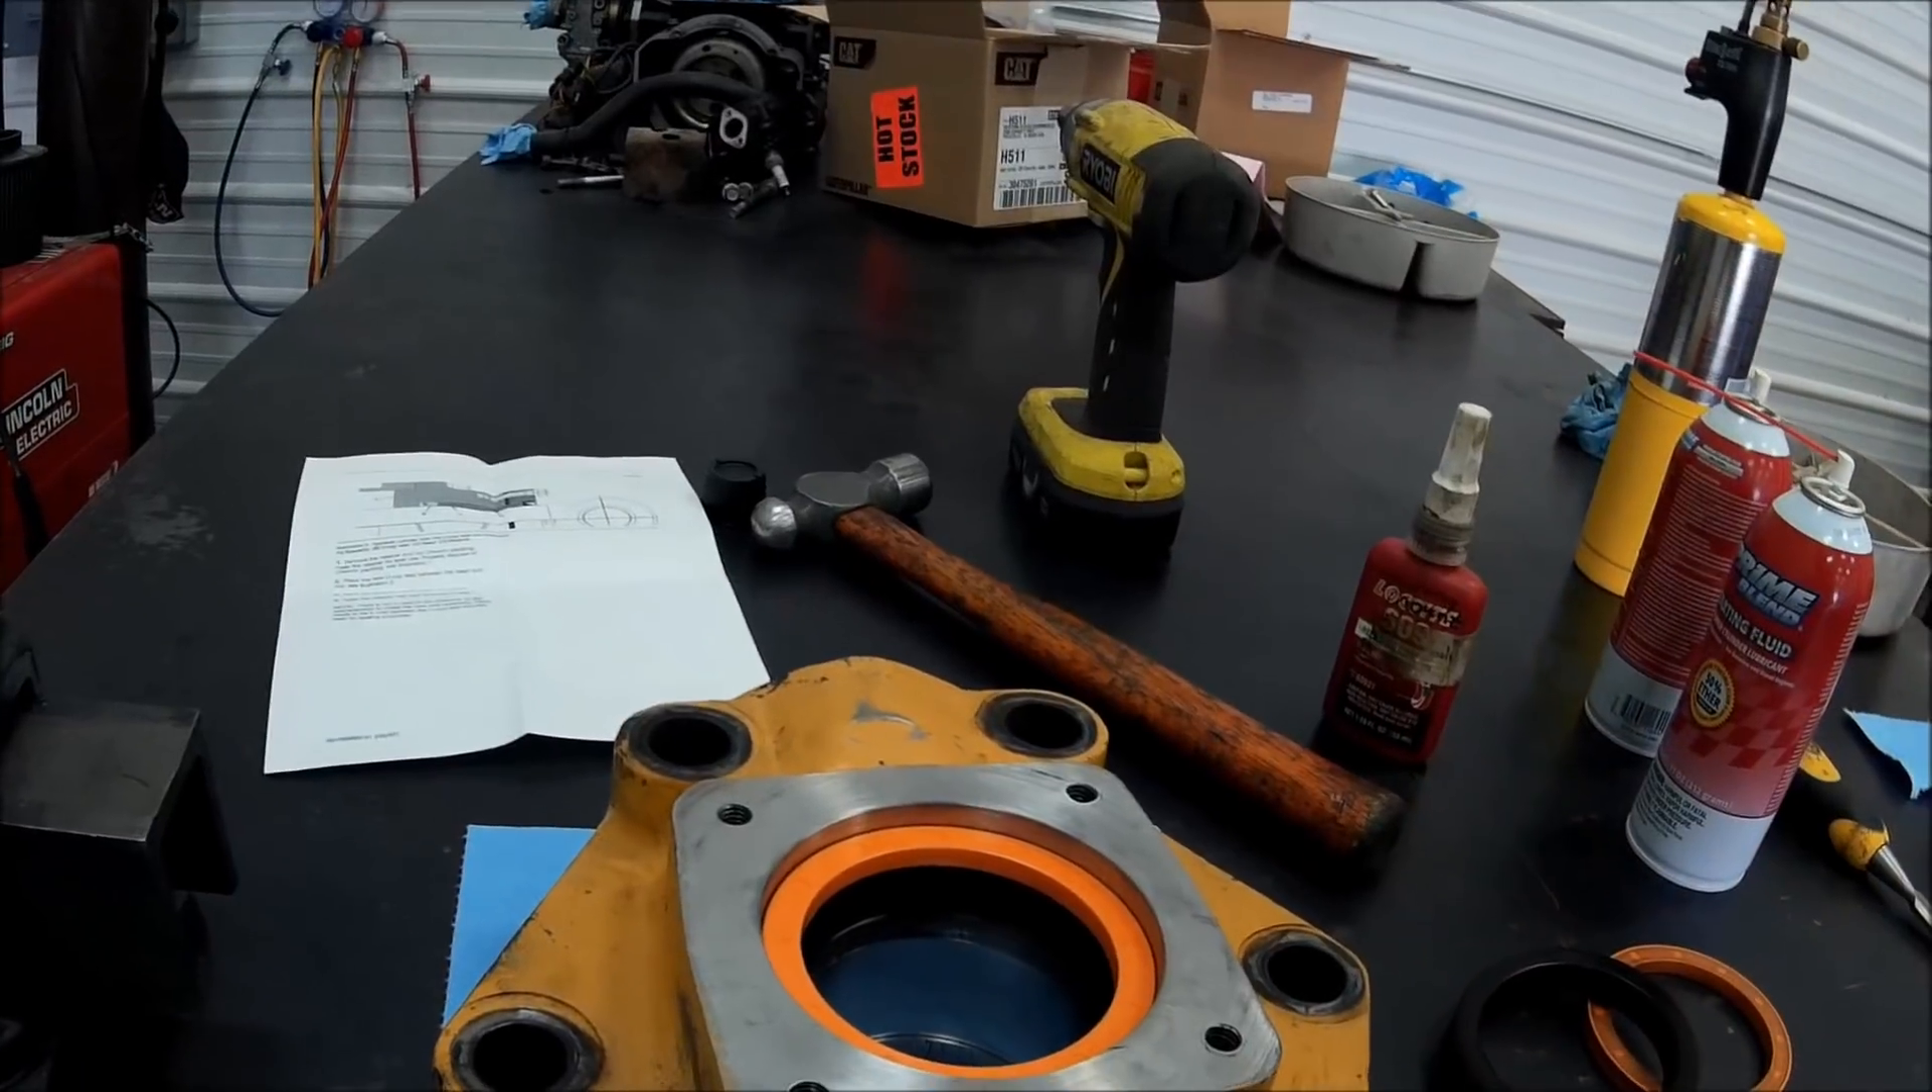And then the top cover, I've got the U -cup seal in.